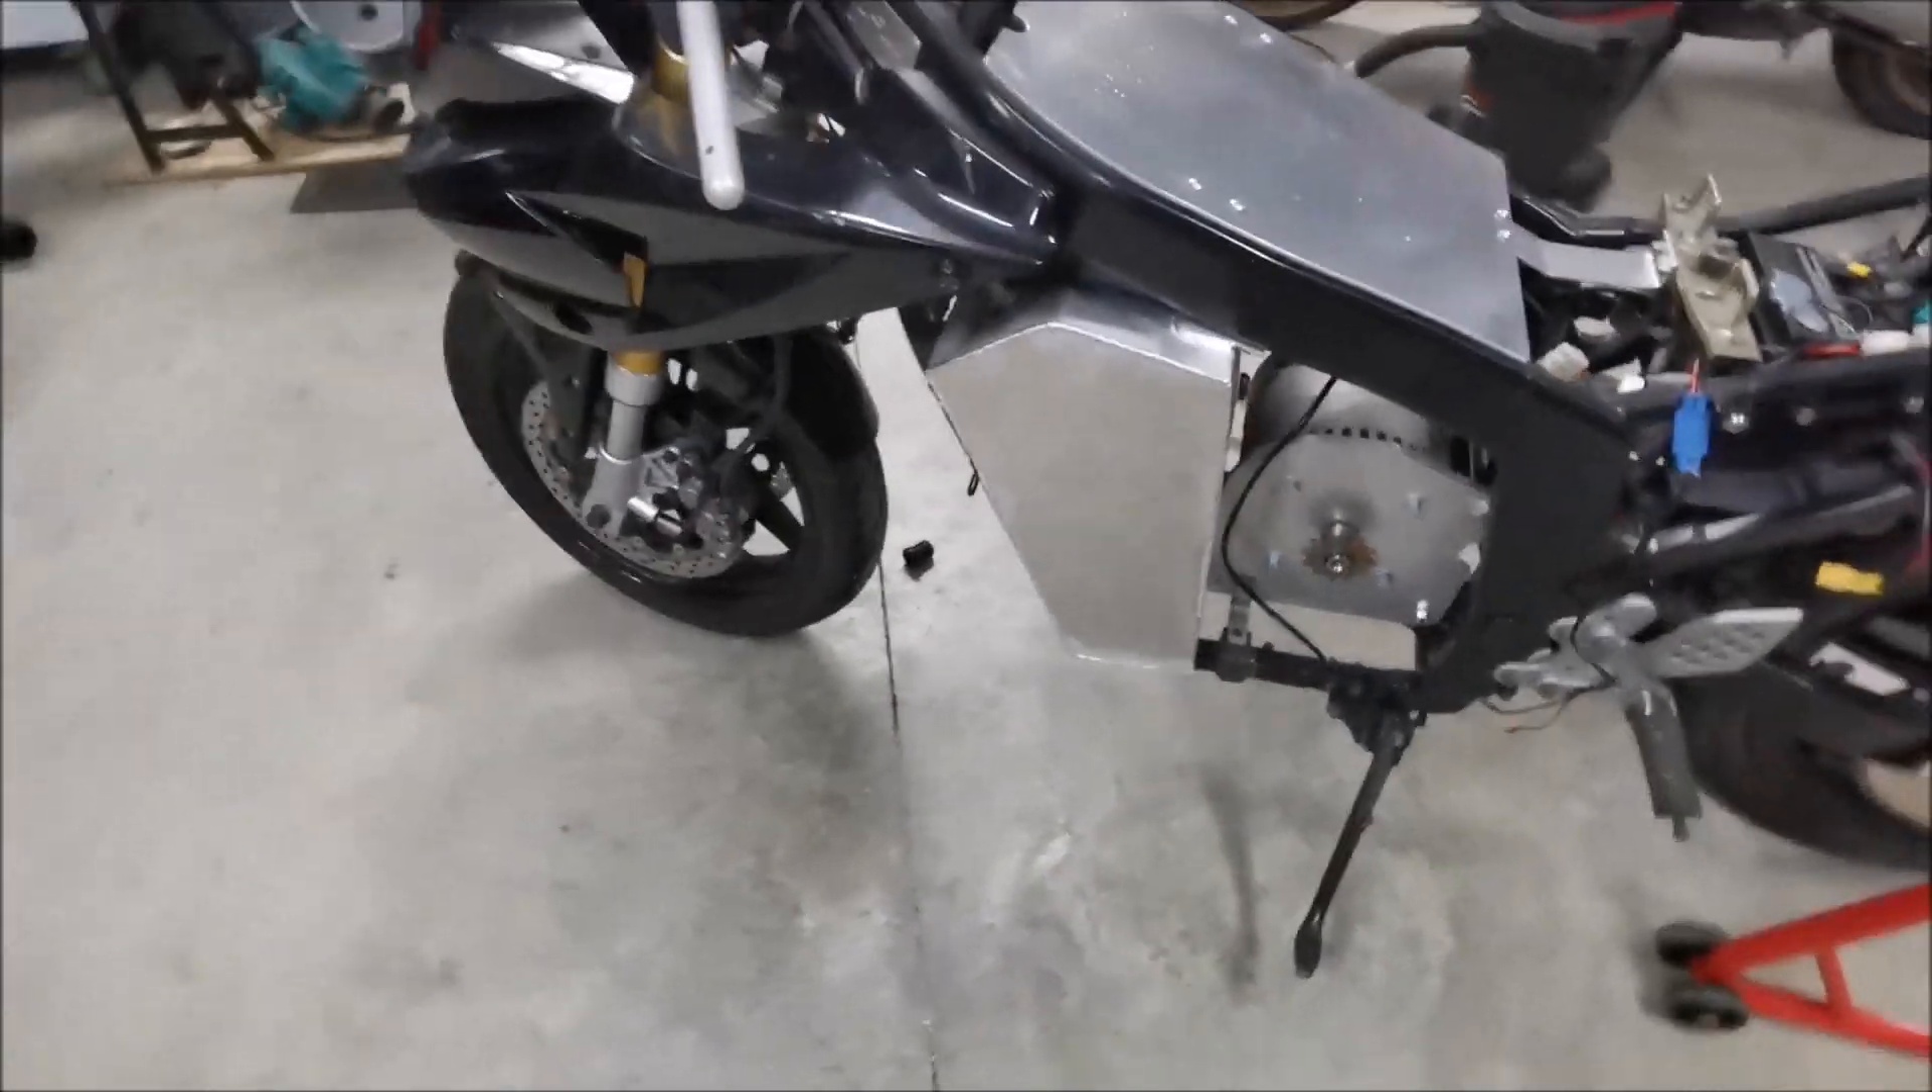This is the closed up side of the battery box so that's looking really good.